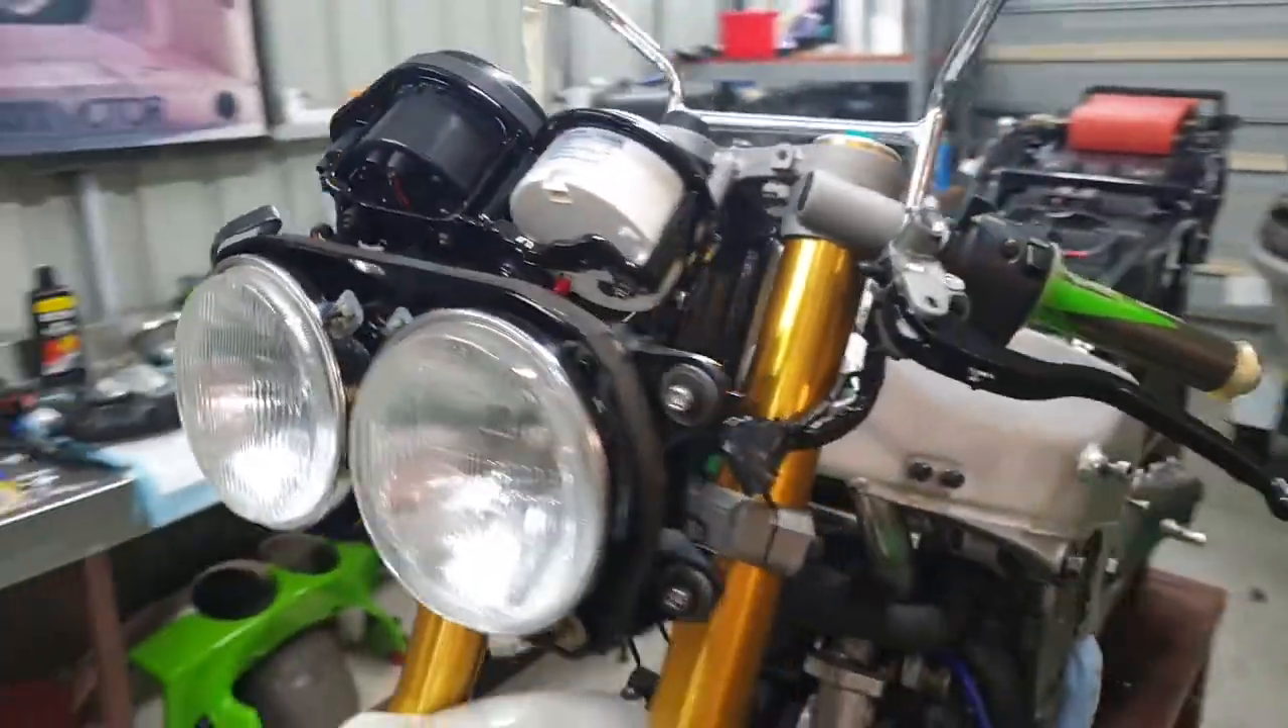So there it is with the headlights mounted definitely got the ZXR look now.